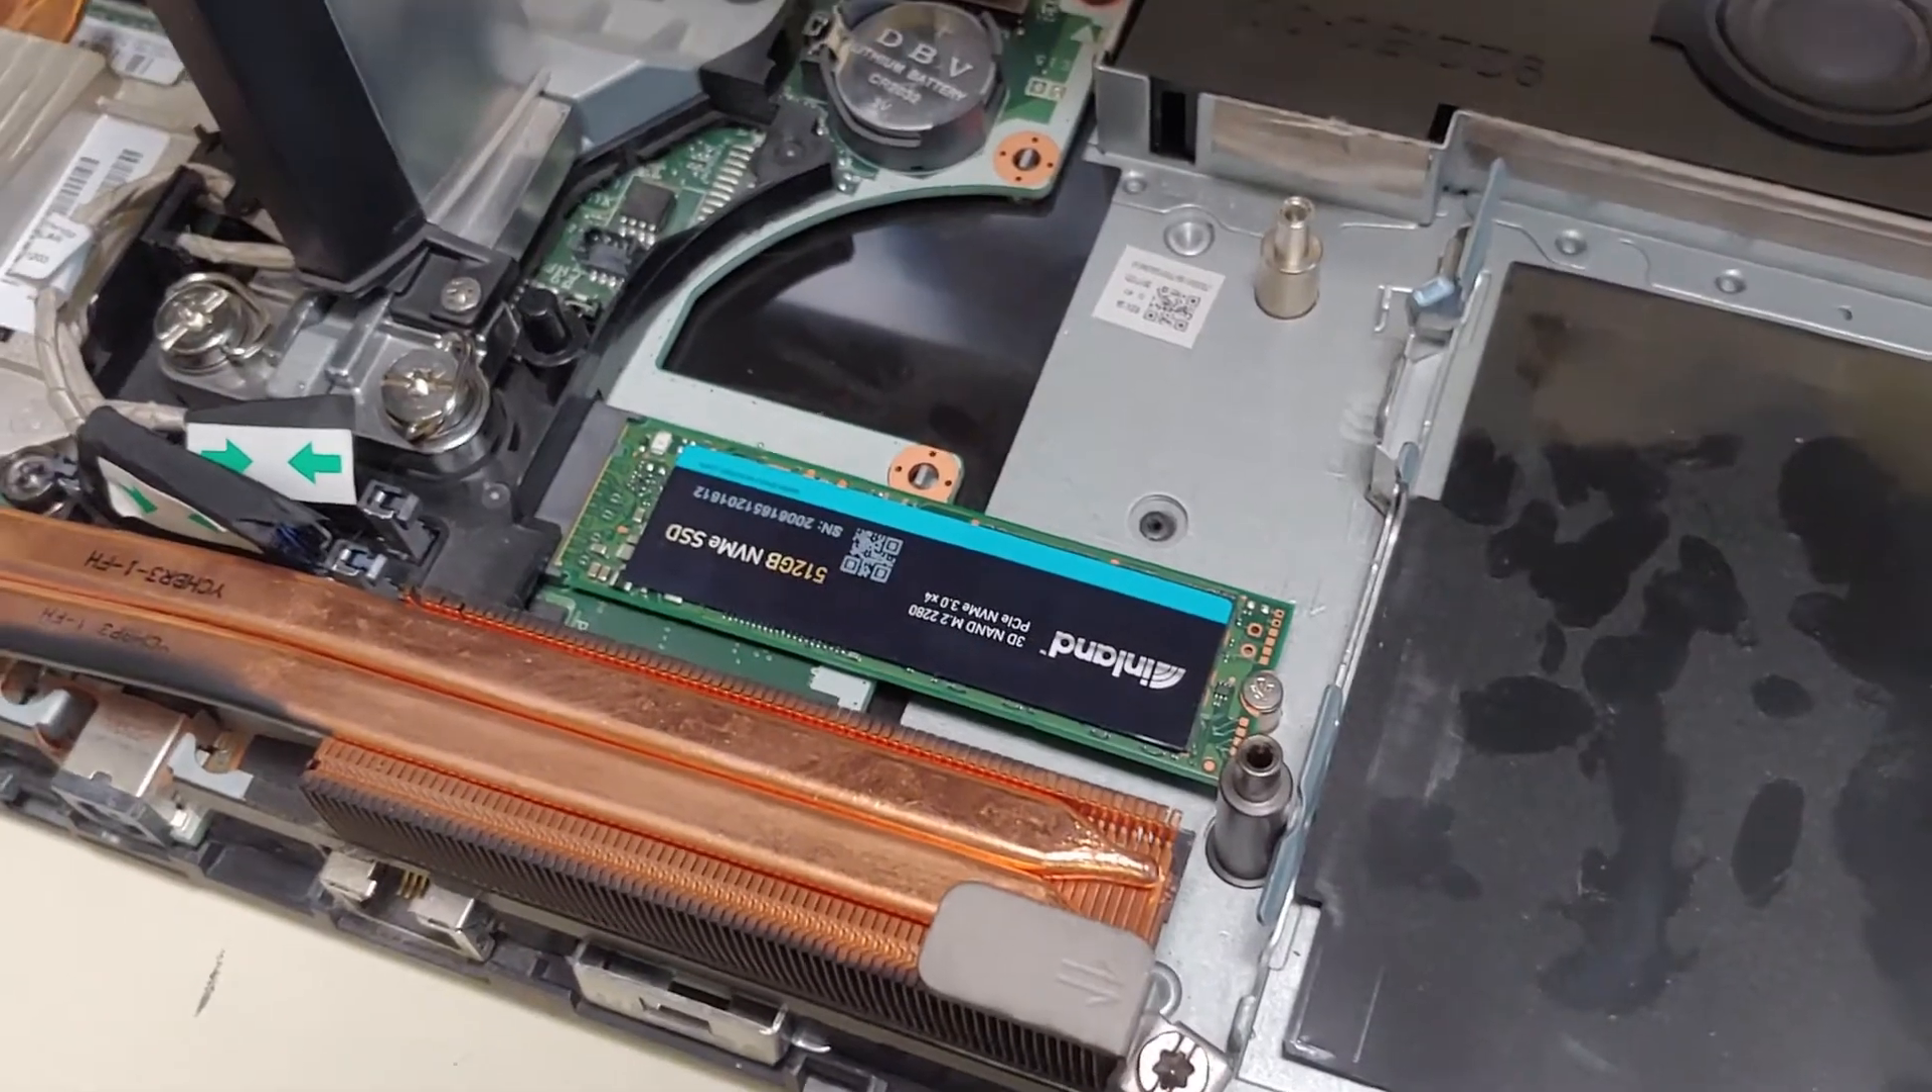So now we got the new card in there.